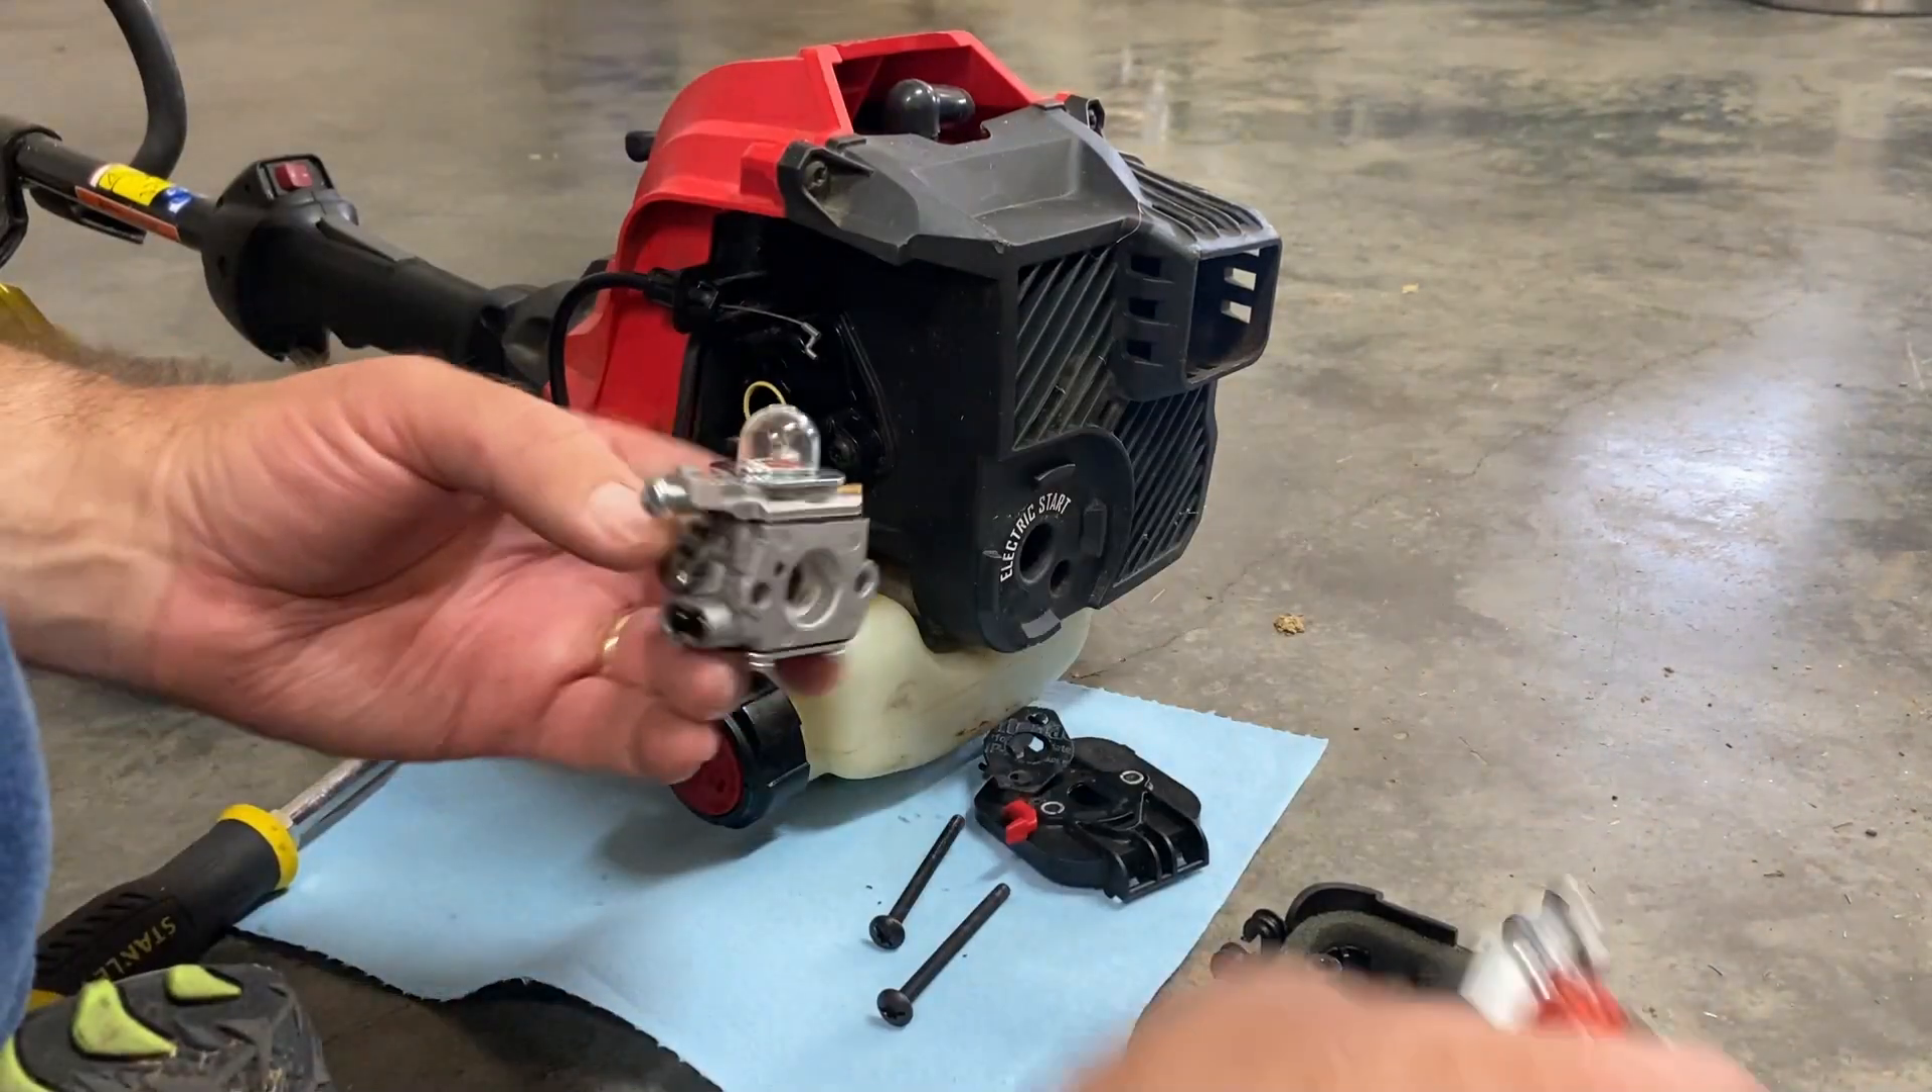And now we have our old carburetor right here. And got it taken off.